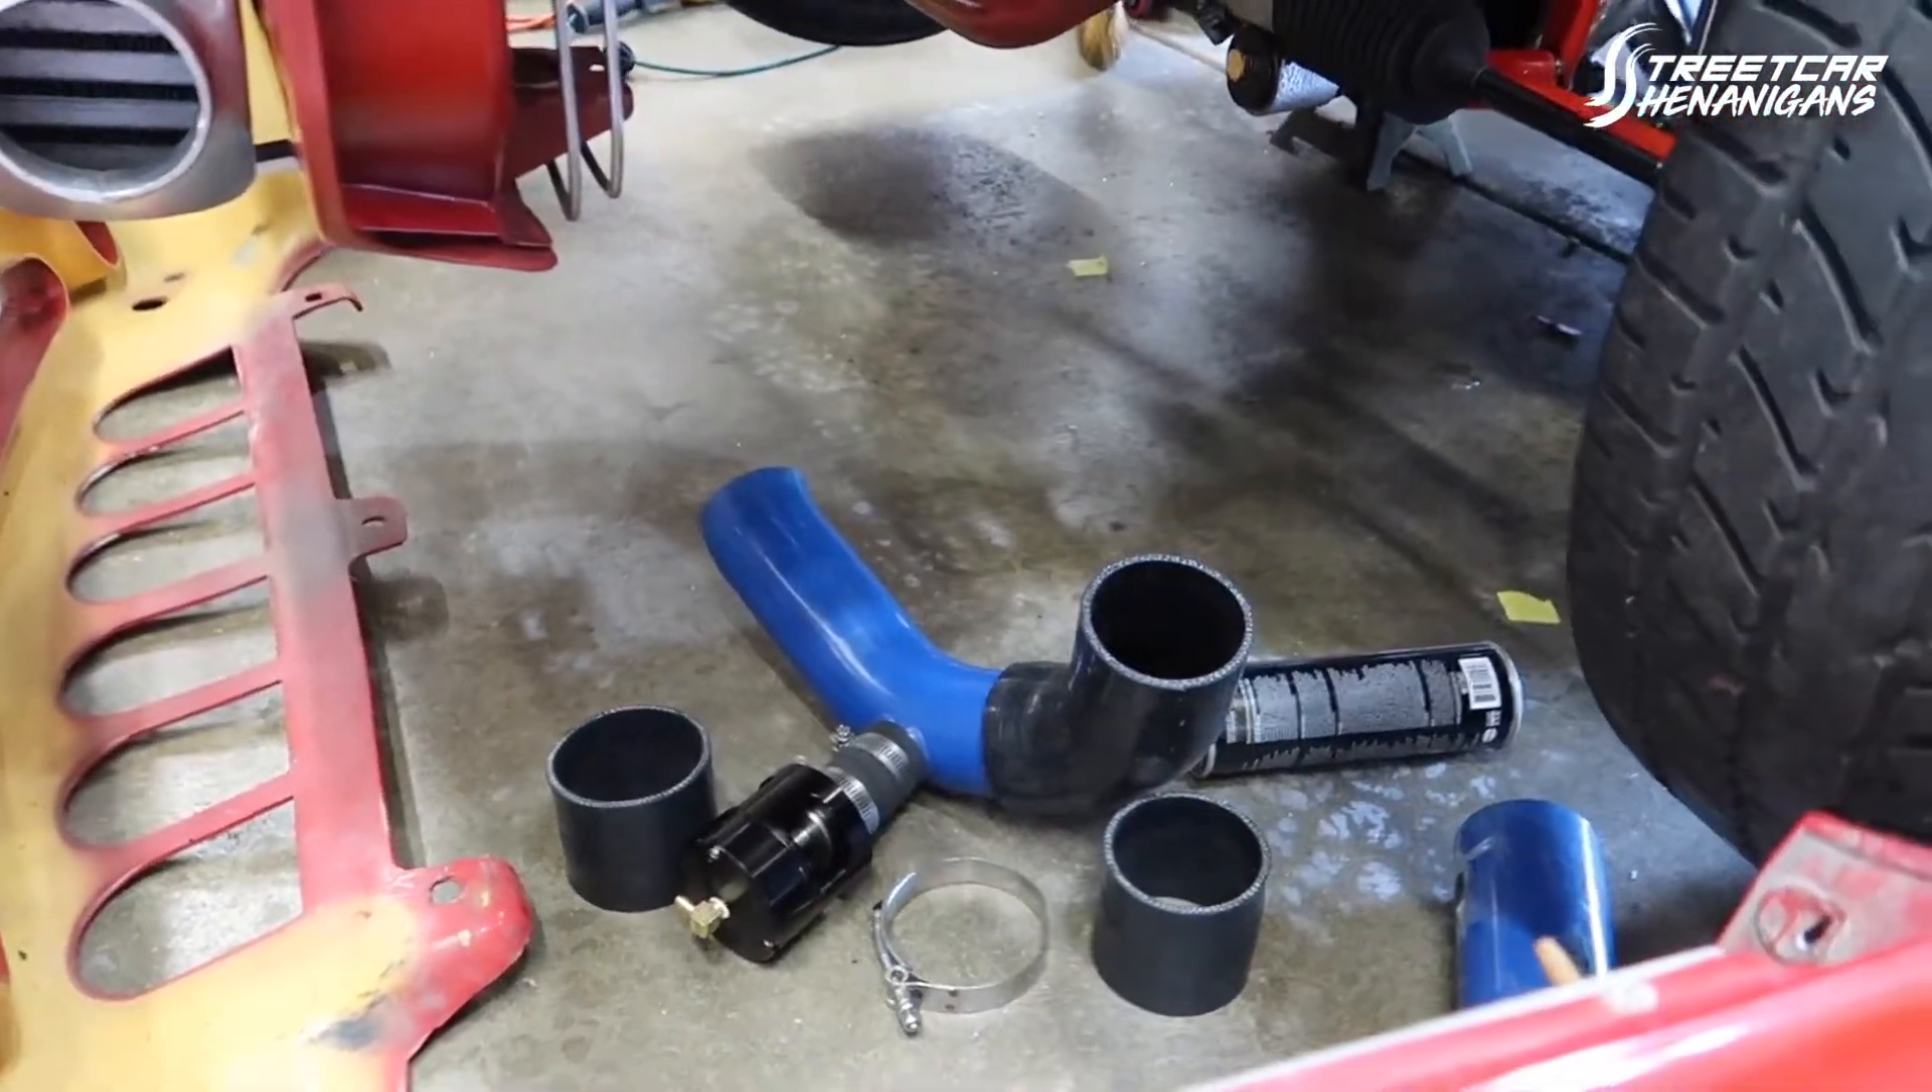We're starting to get the intercooler piping together.